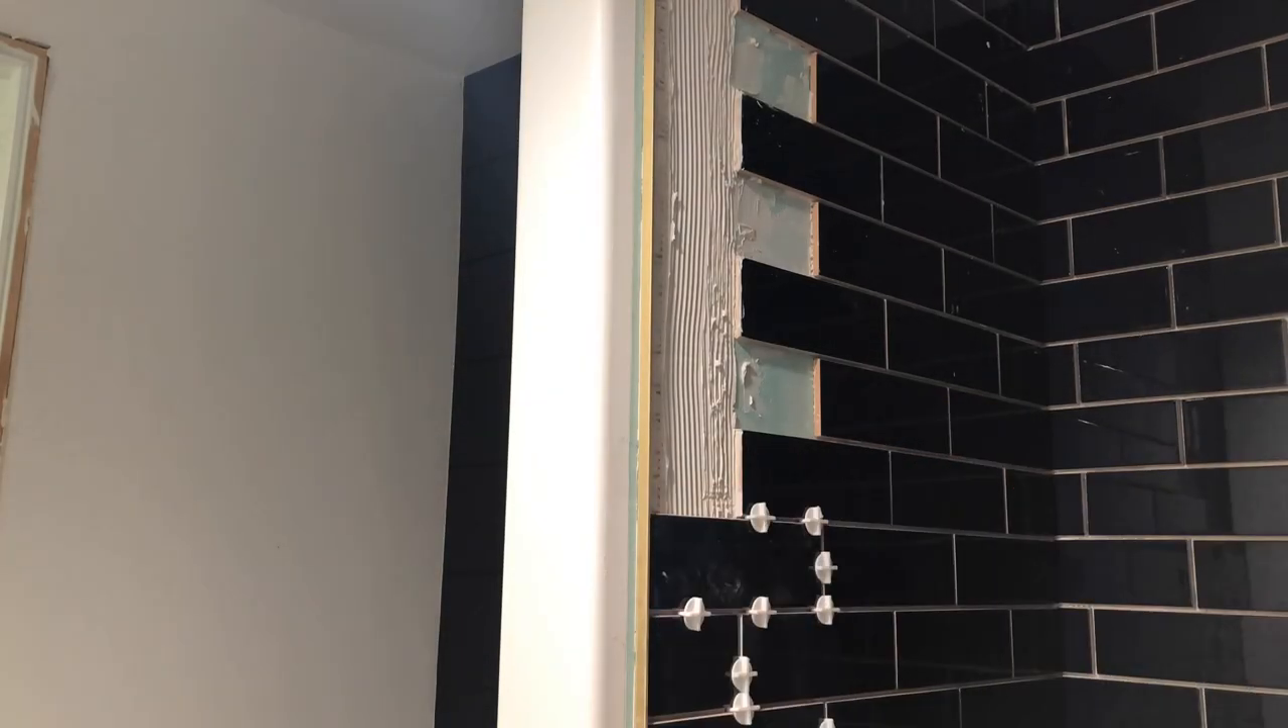Now we're ready to add the few remaining pieces of tile to finish this wall.